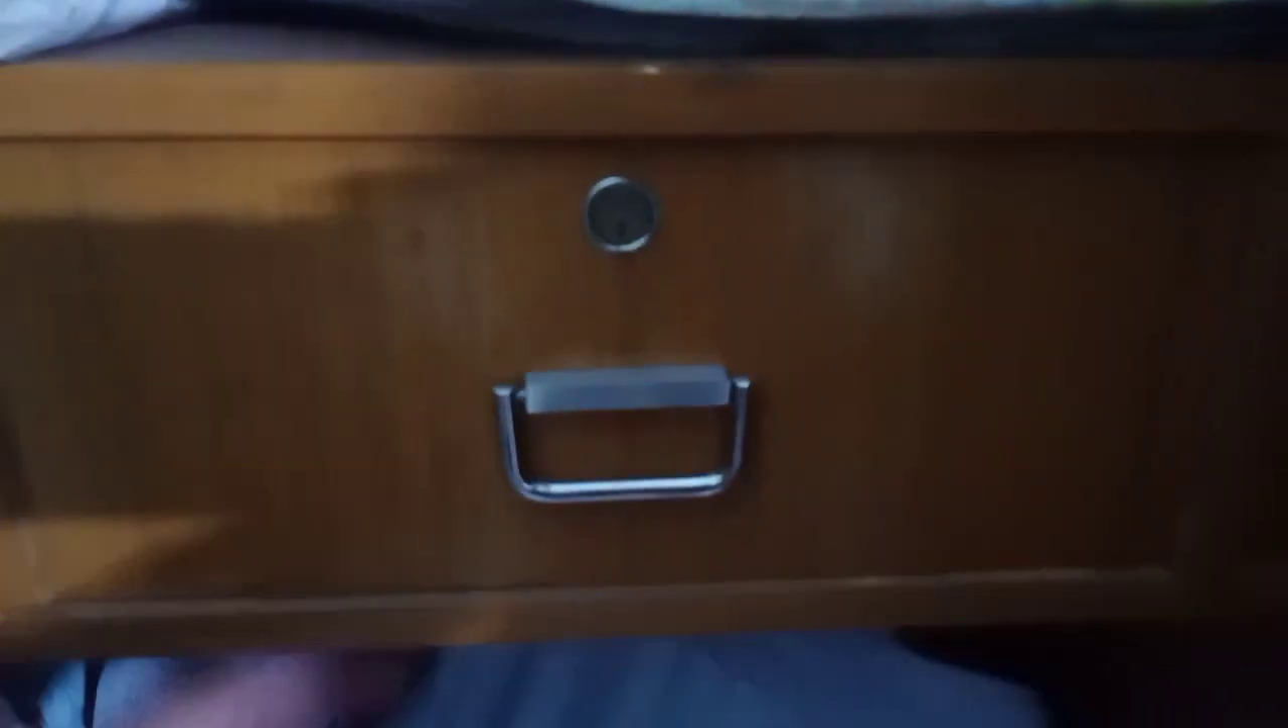हमारा जो बाजू में जो कबोड है उसके अंदर हम लोग ने हैंडल लगा दिया है।